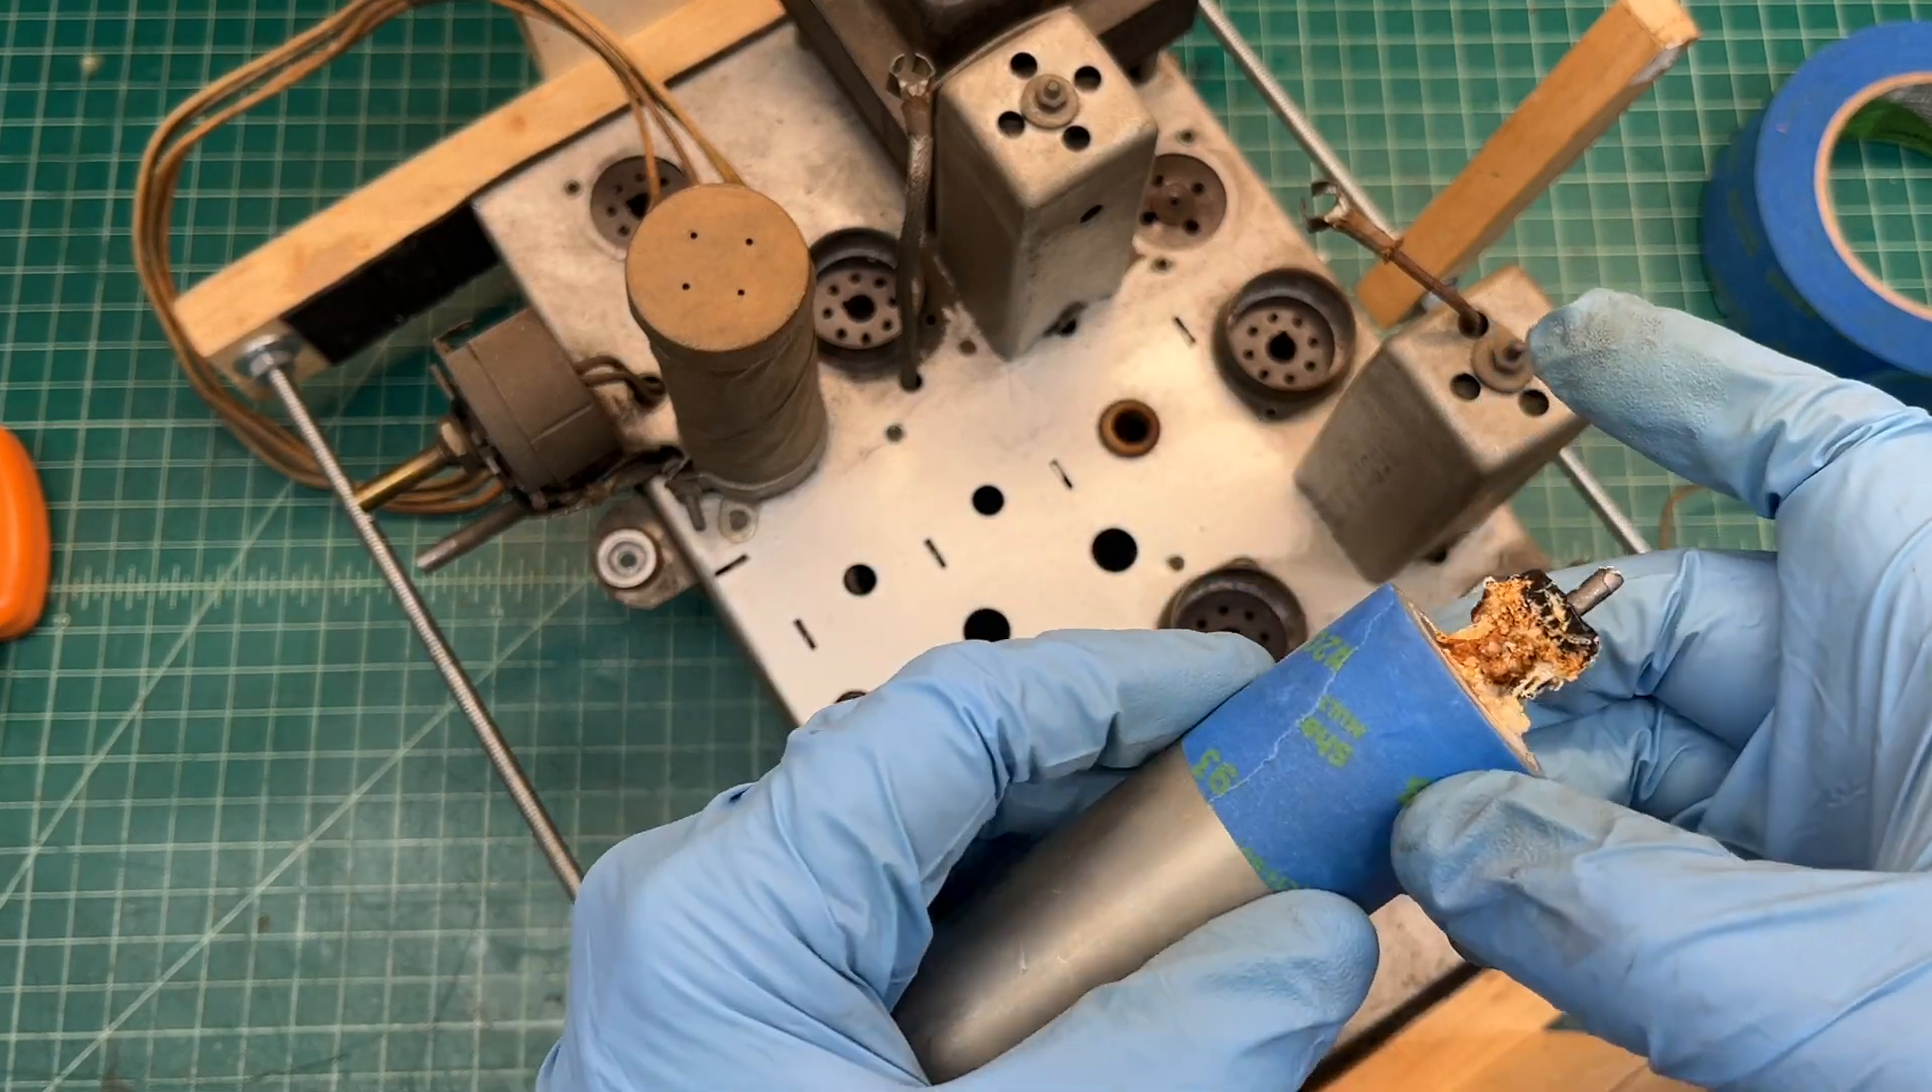Just finished placing one turn of painter's tape here on the can.